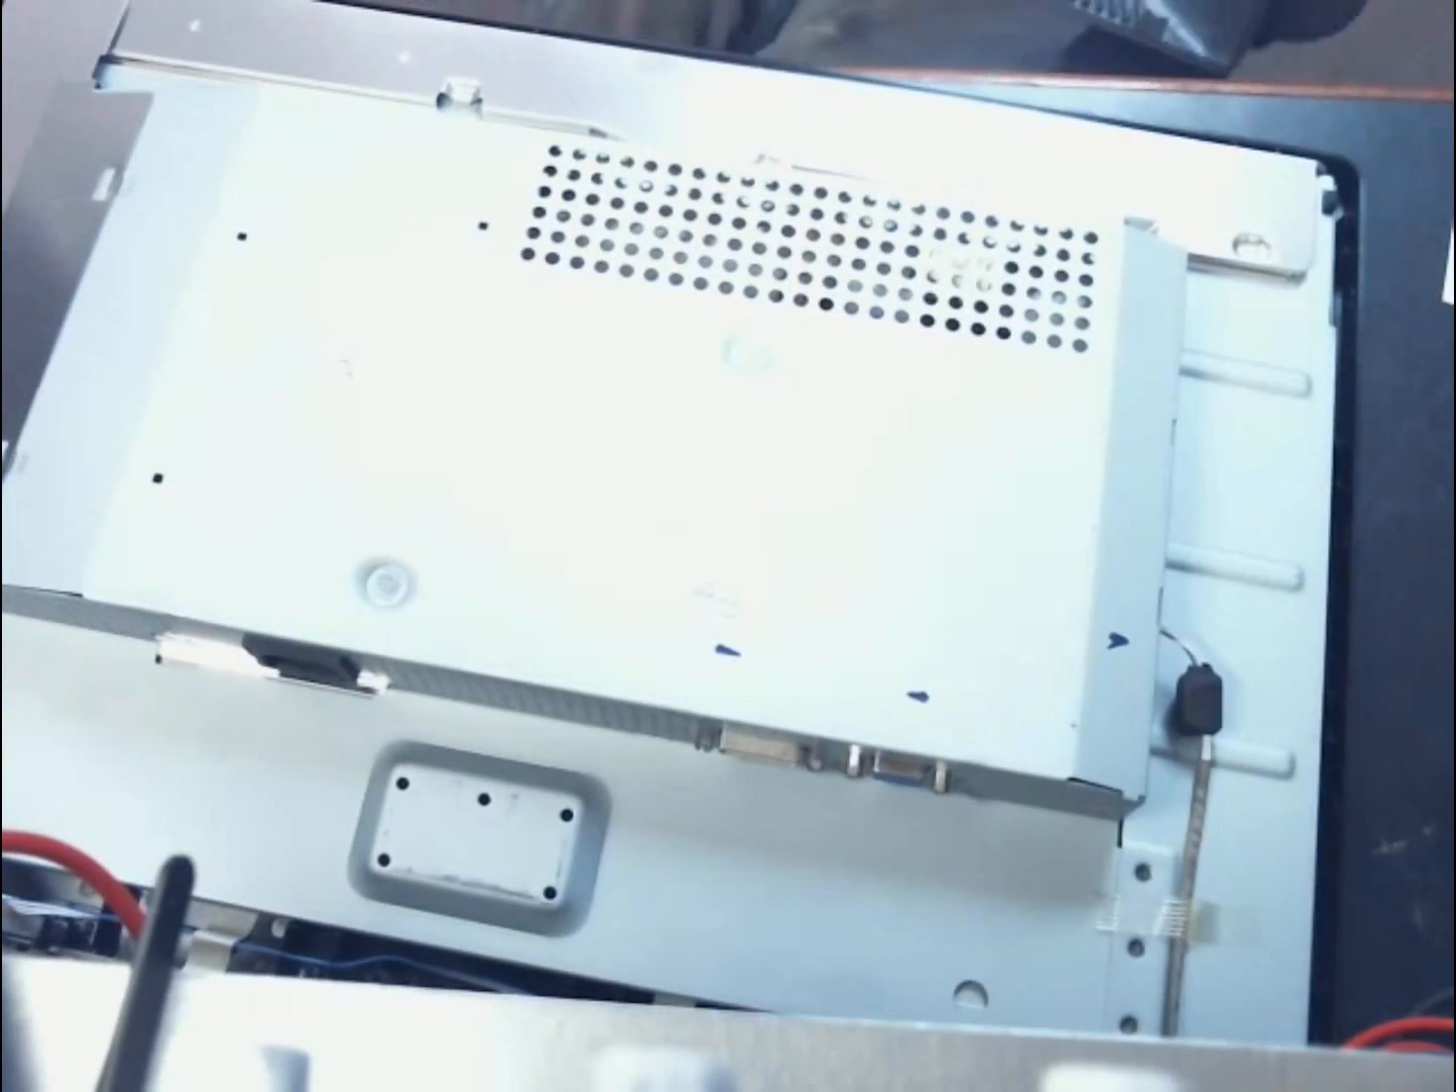That is the back cover off.